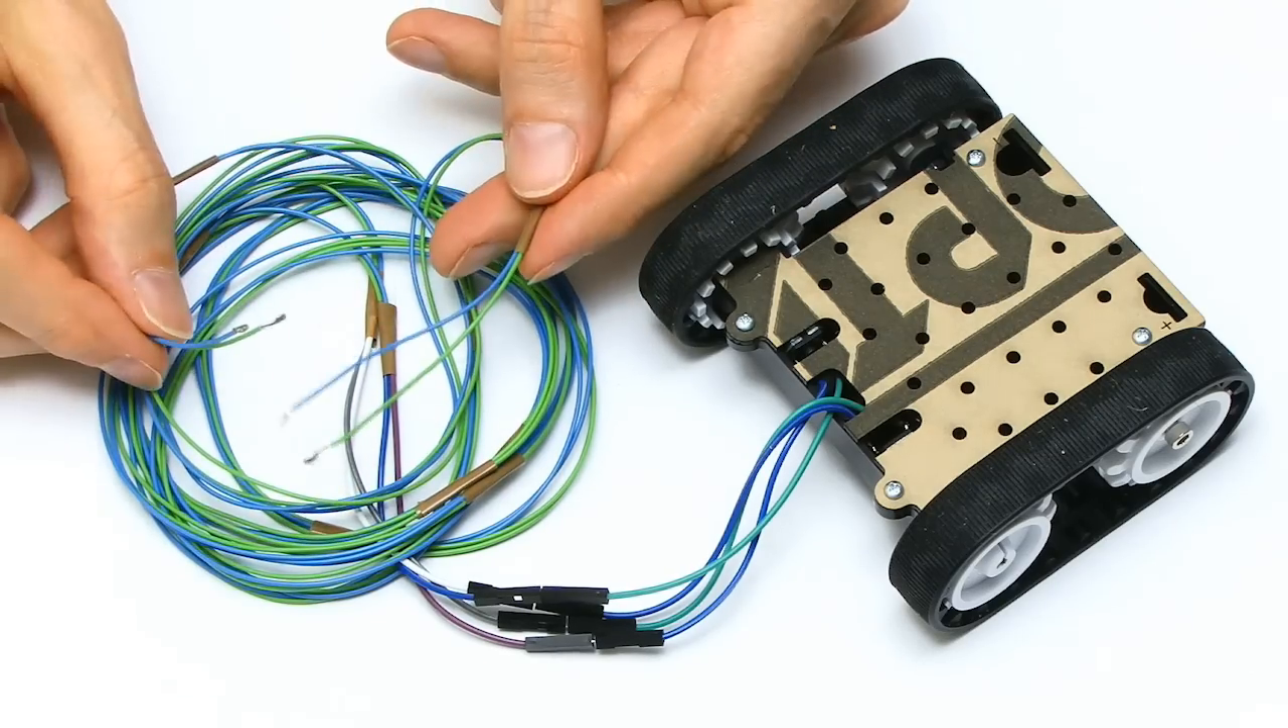I'm not going to mount a Pi on the device yet.